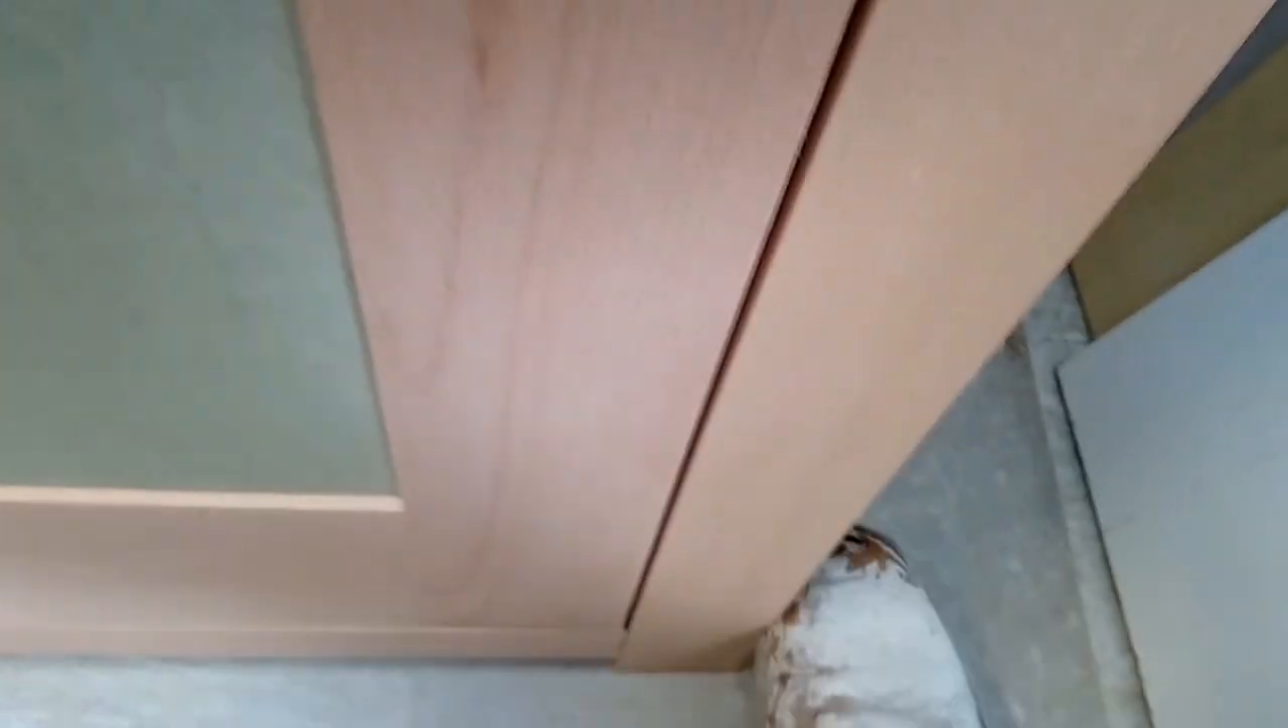There's a little gap down there.